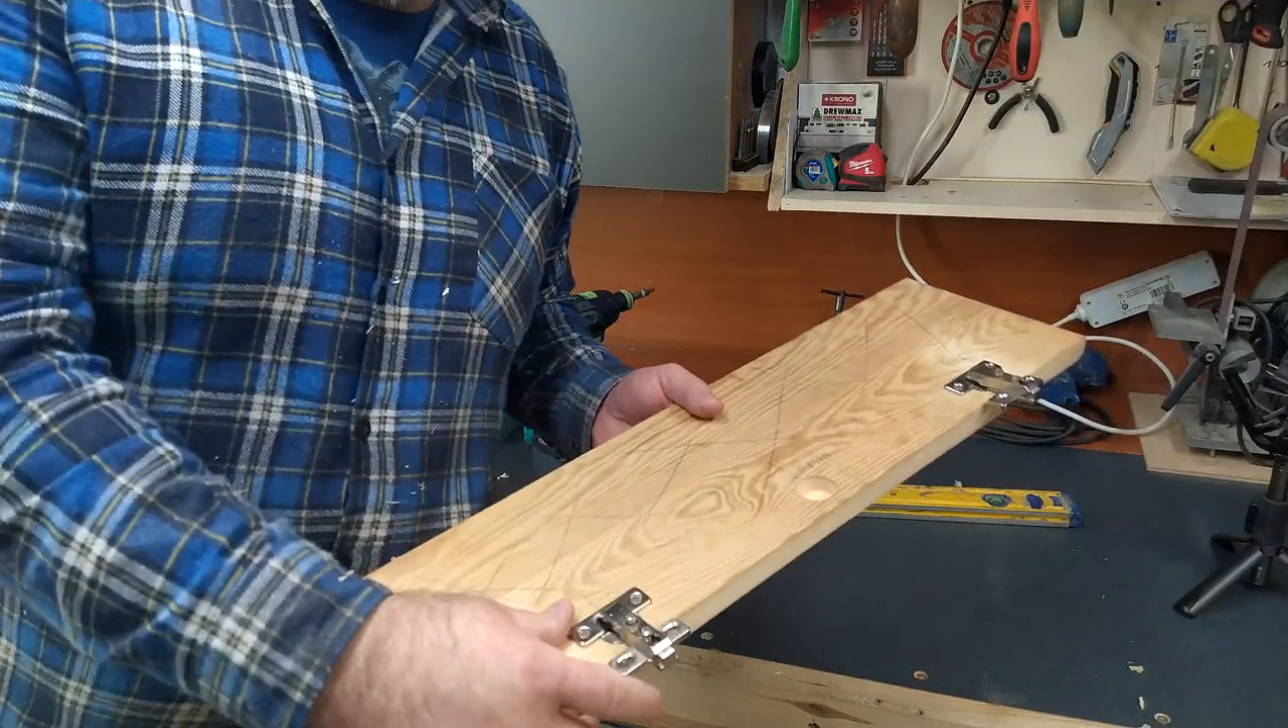Tu mam wszystko ustawione. Wkręcik. I zawiasy mam zamontowane.